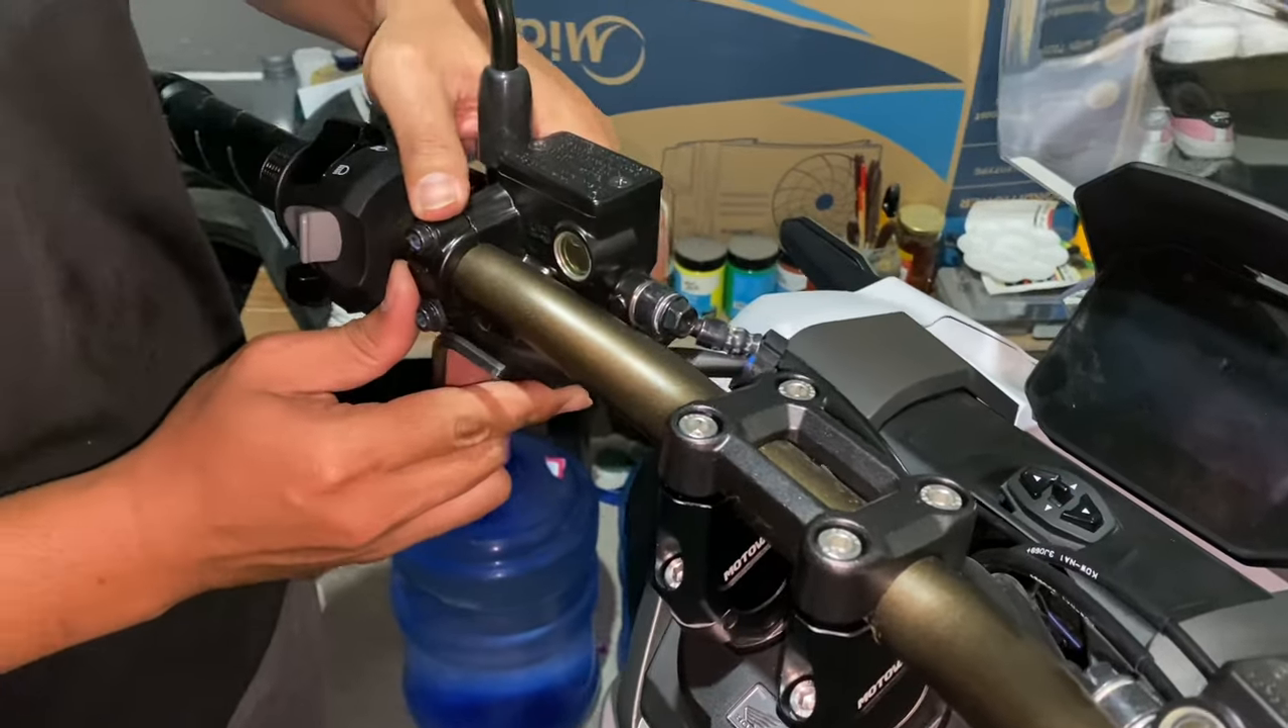So, naikabit ko na yung riser.